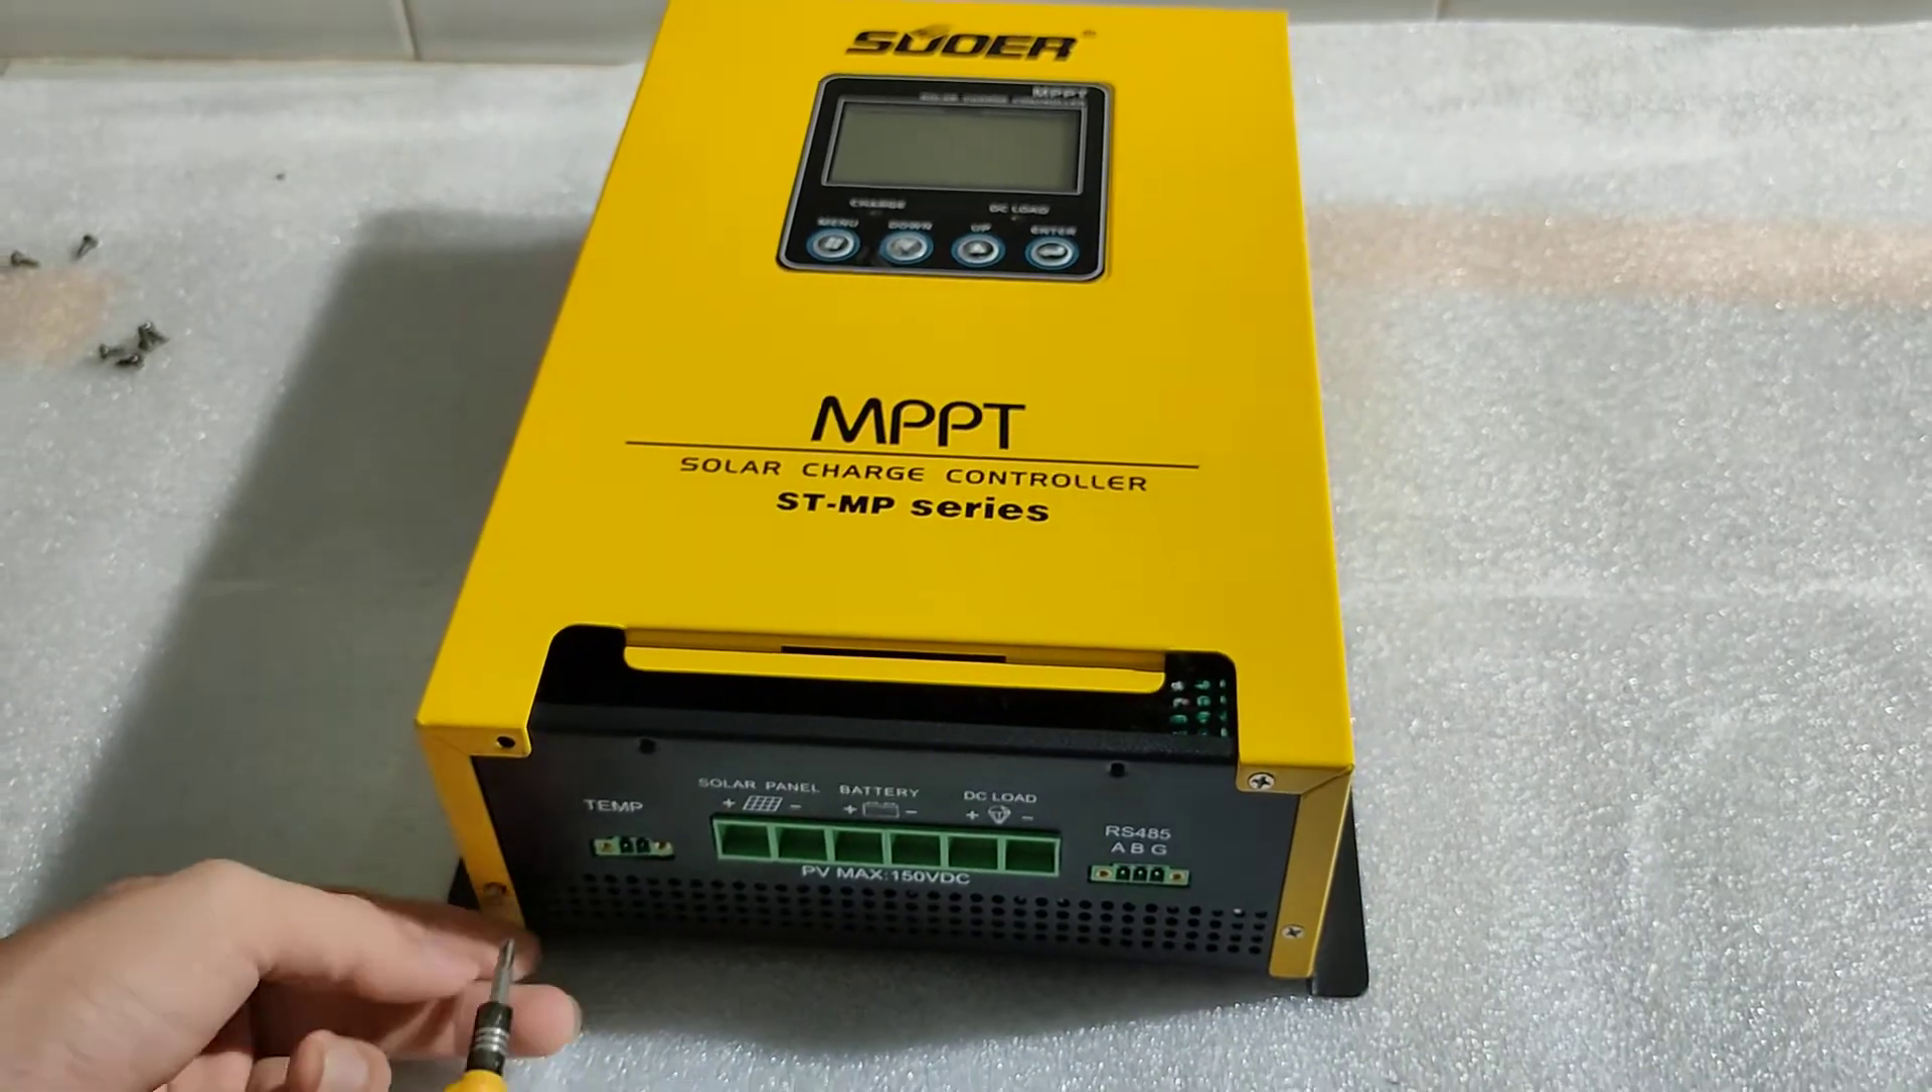As you can see, the terminal cover has already been removed because we have already just taken it off from our solar system.